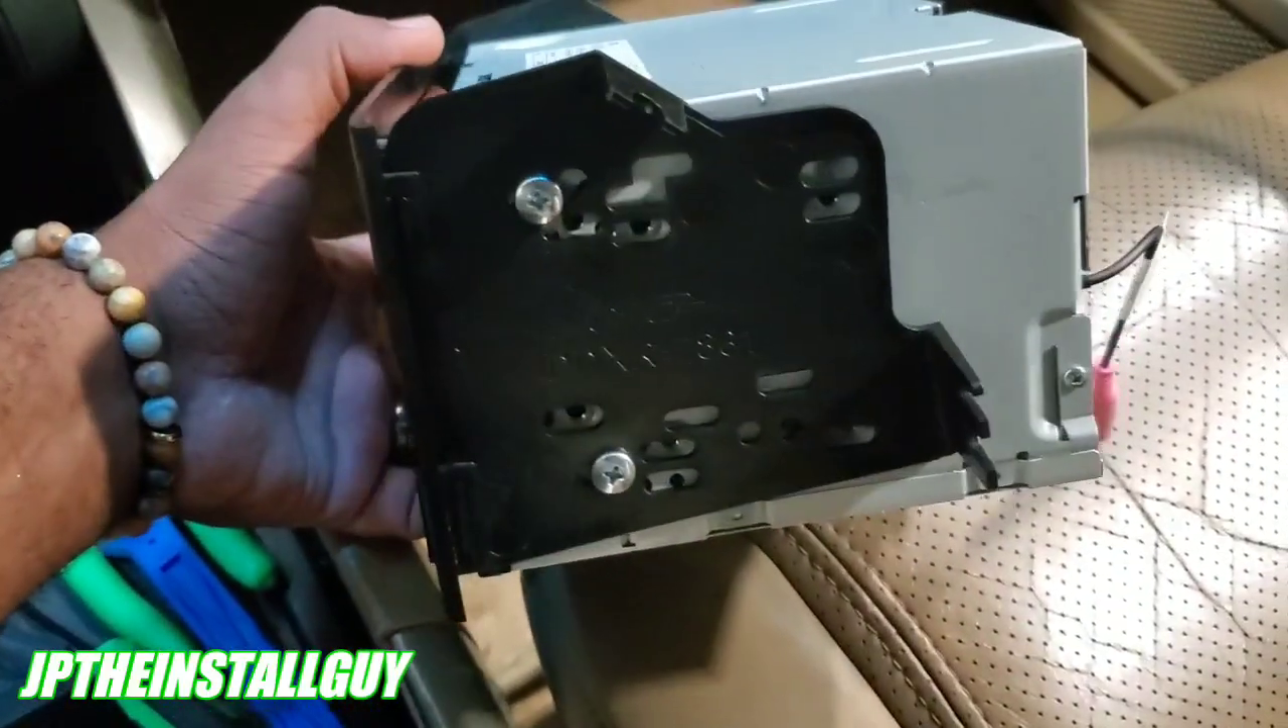Alright, so I already got the dash kit mounted on.